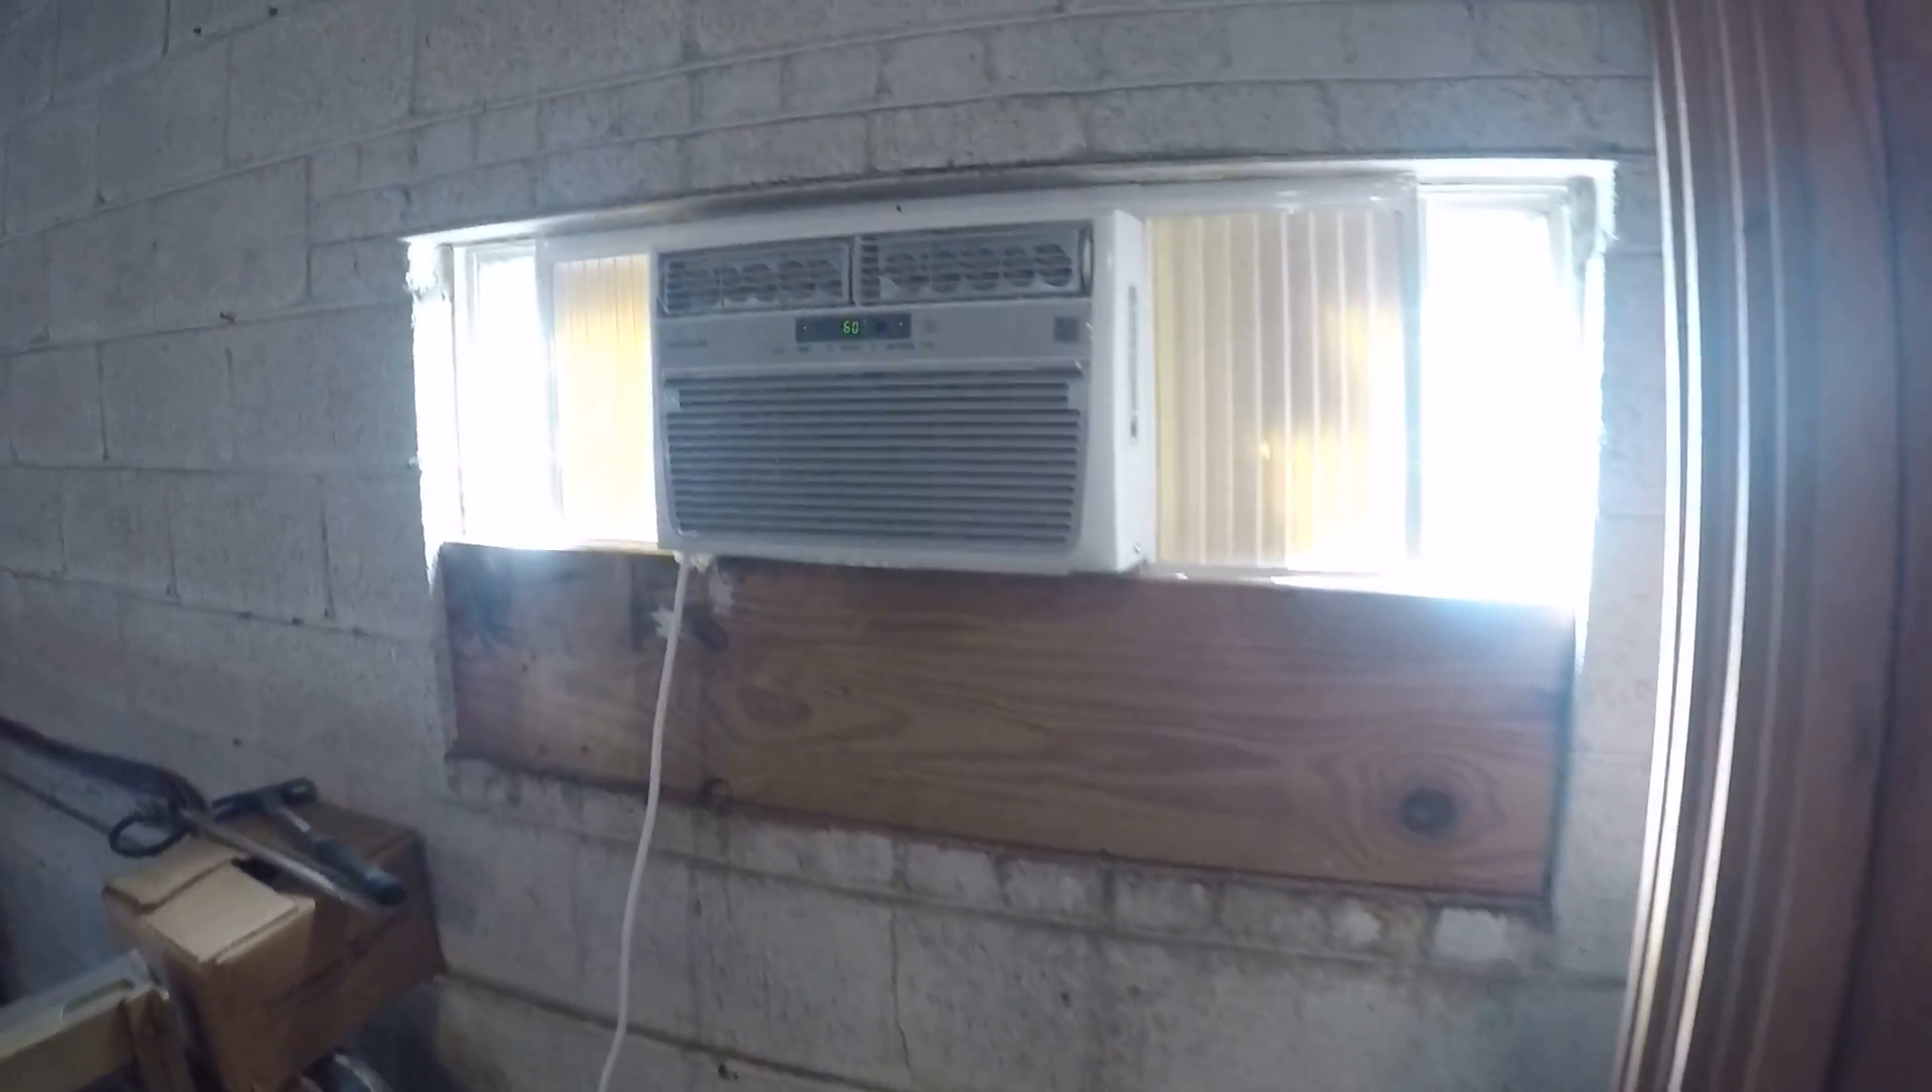Let's see we got the window unit replacement installed kind of crappily but it works.